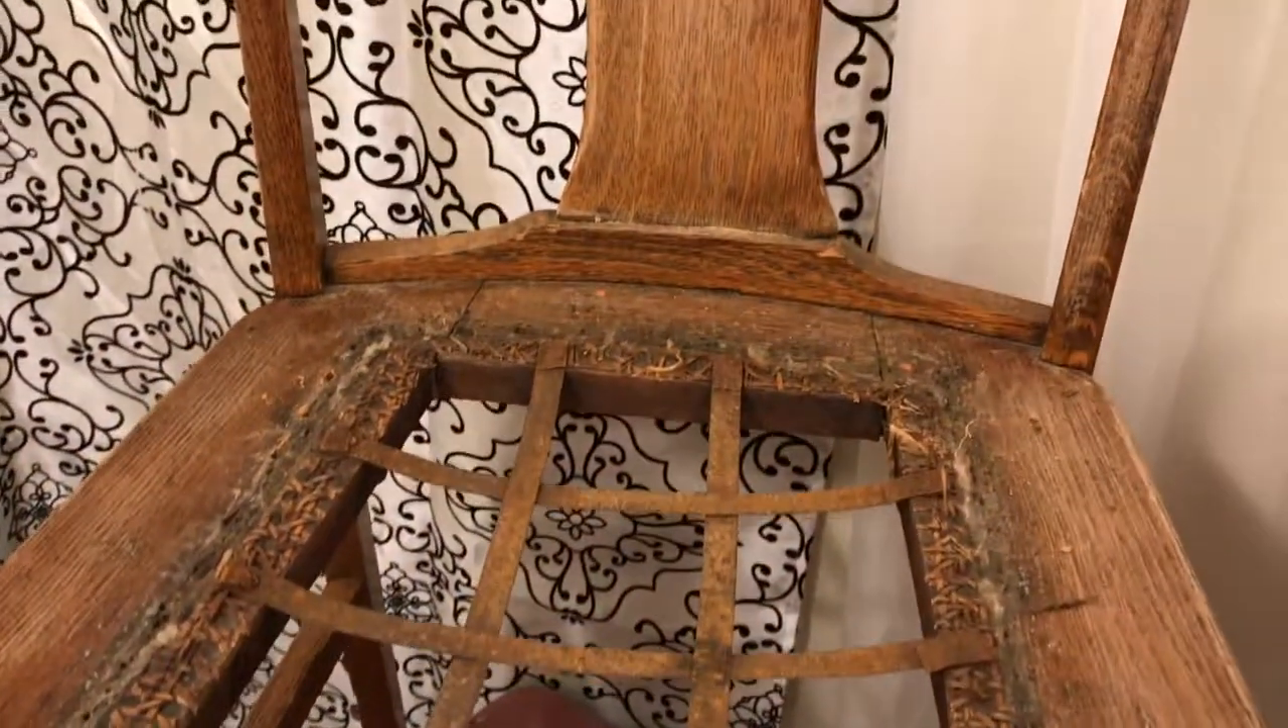This is the chair all the way deconstructed.